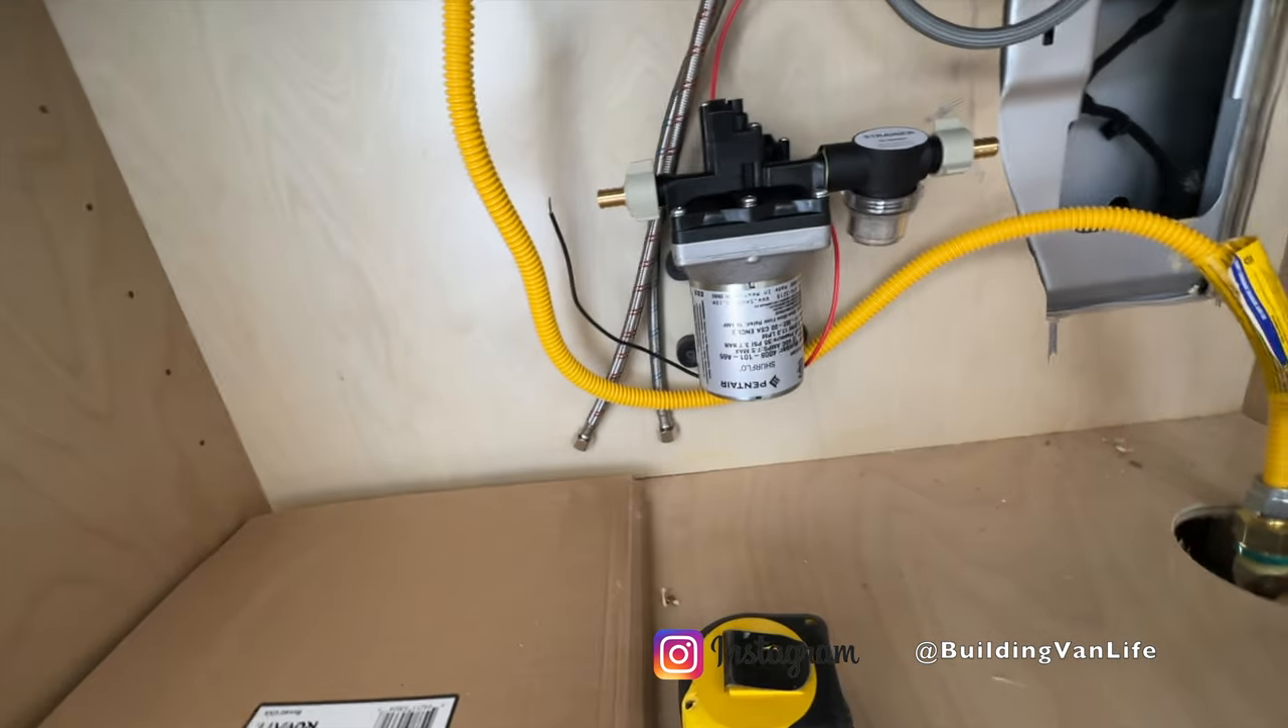So here we are under the sink cabinet and I've got the water pump mounted here.